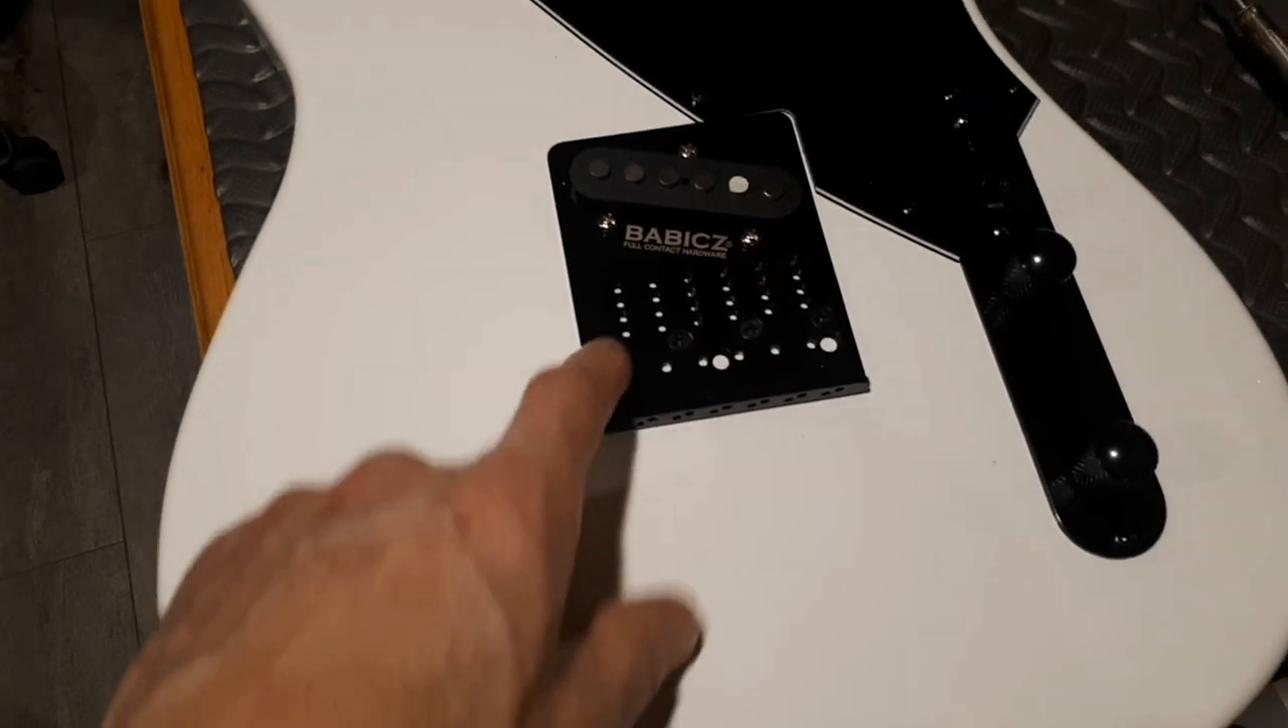I don't have my saddles in yet.